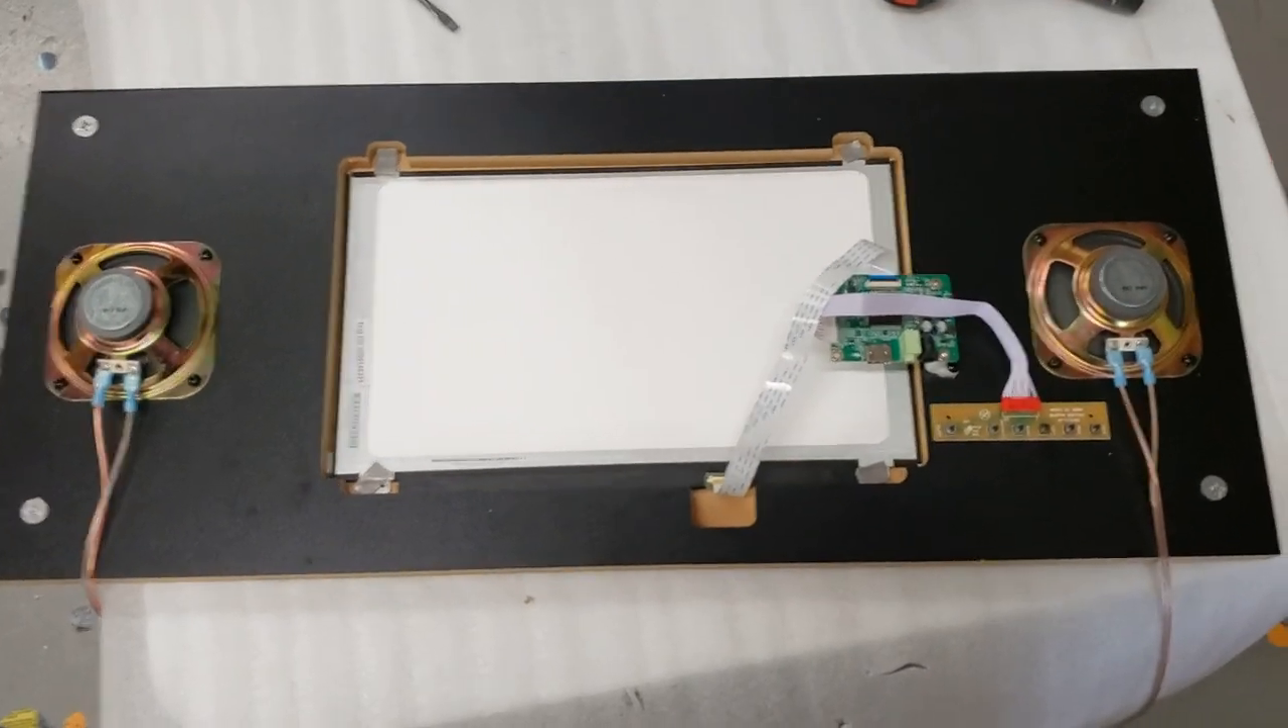Um, I'll talk about speaker panel in a second, just to show you guys here so you can see how the monitor, um, fits in right there.